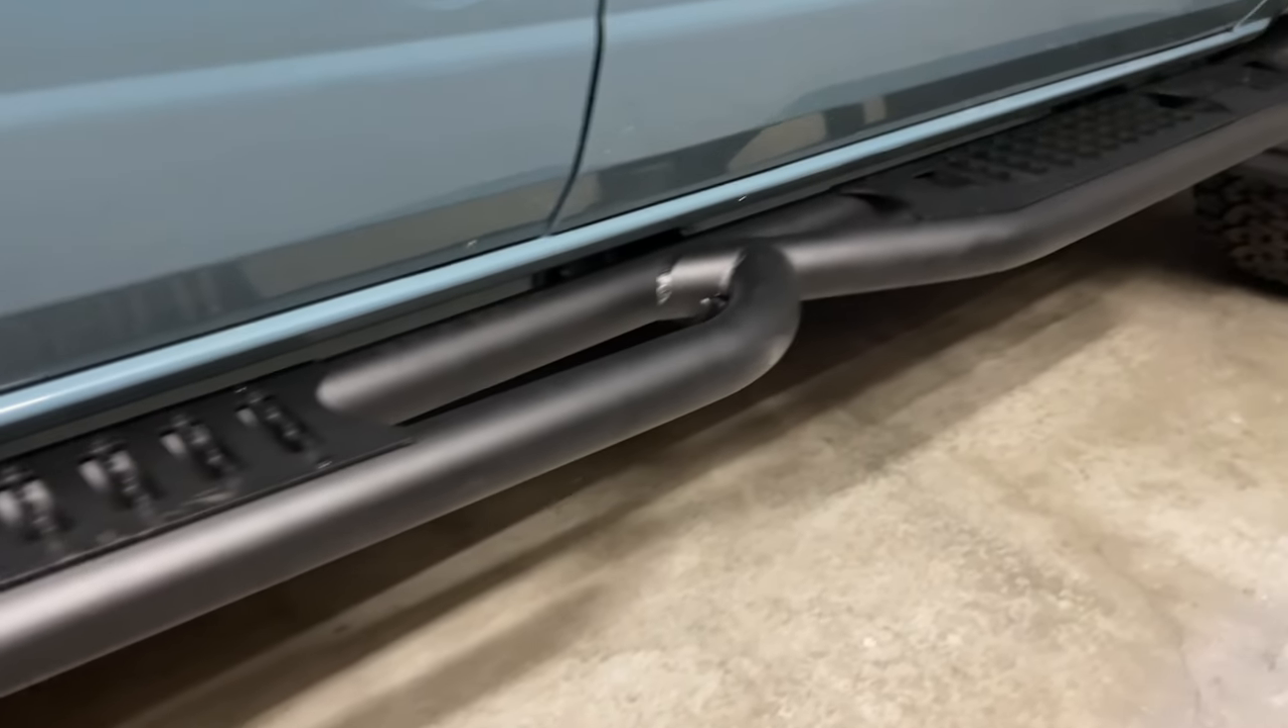Here's our fully installed side step.